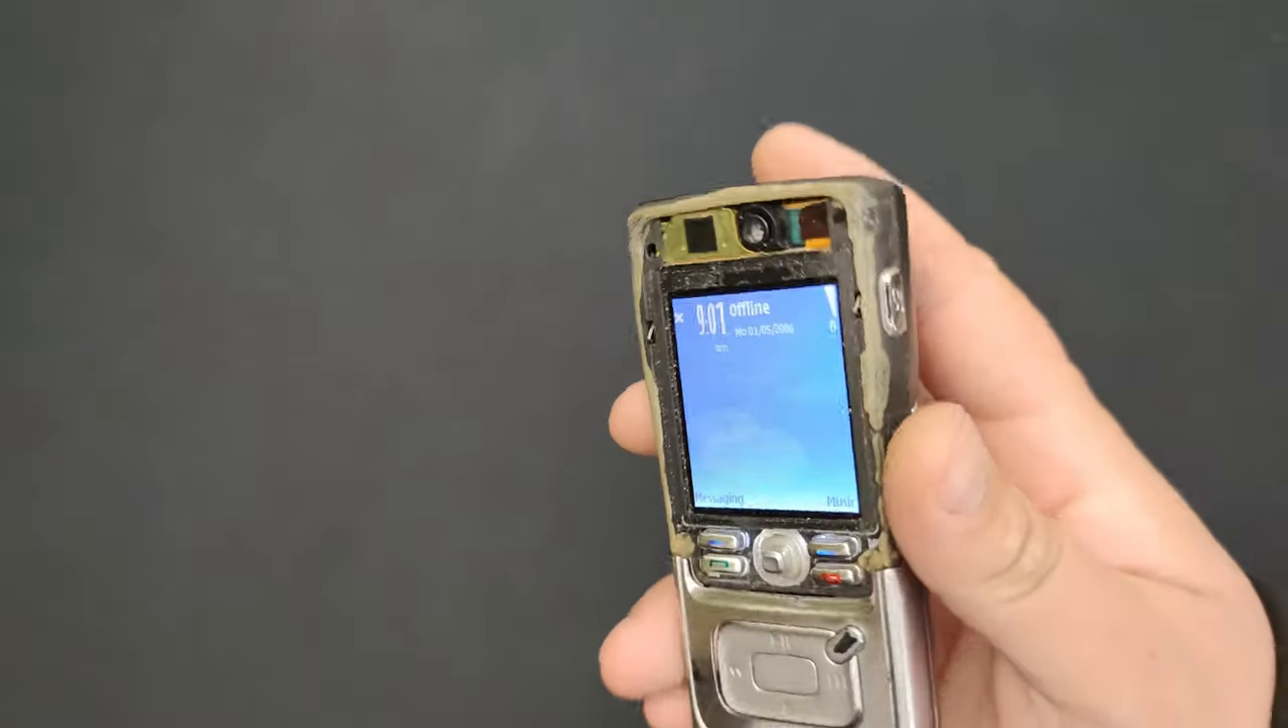The body shell is incomplete It's missing the face.